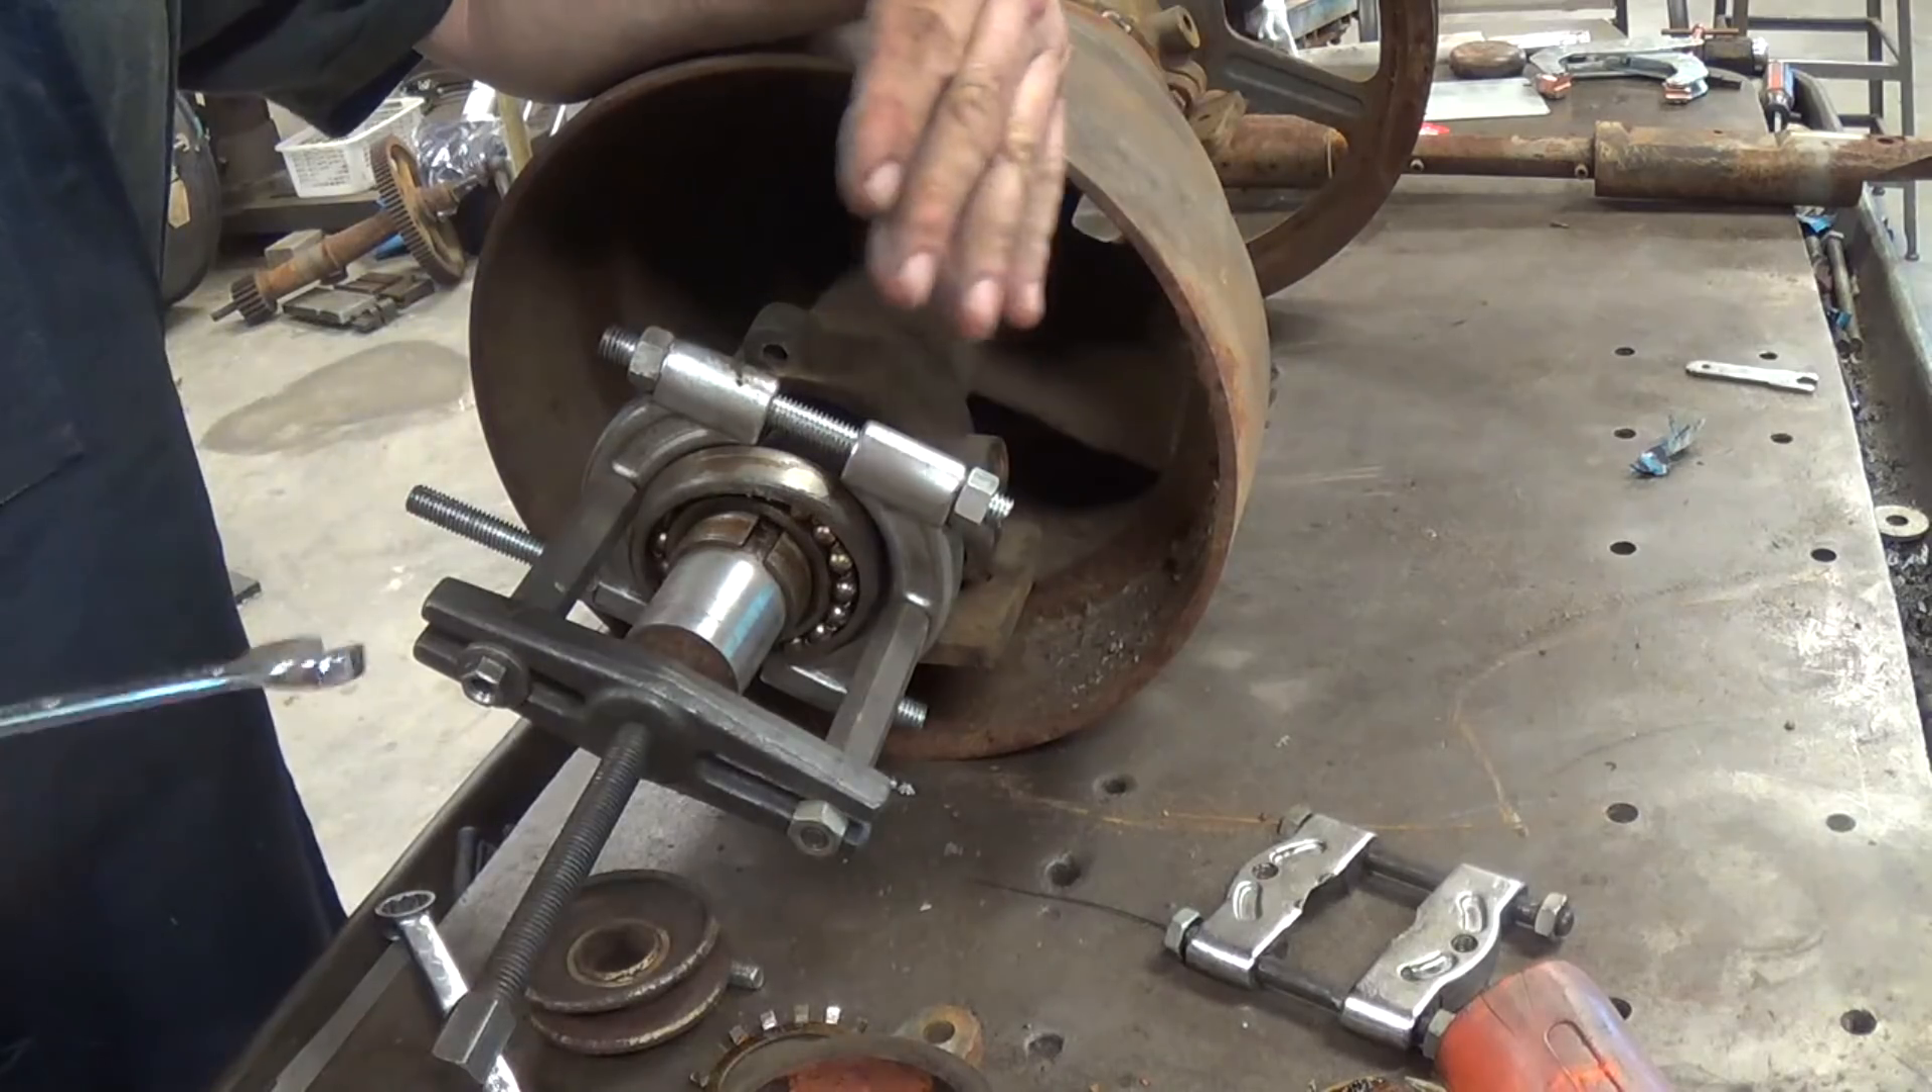All right guys, so what we're doing now is I've got a bearing splitter set up and we're going to try to pull this bearing off.